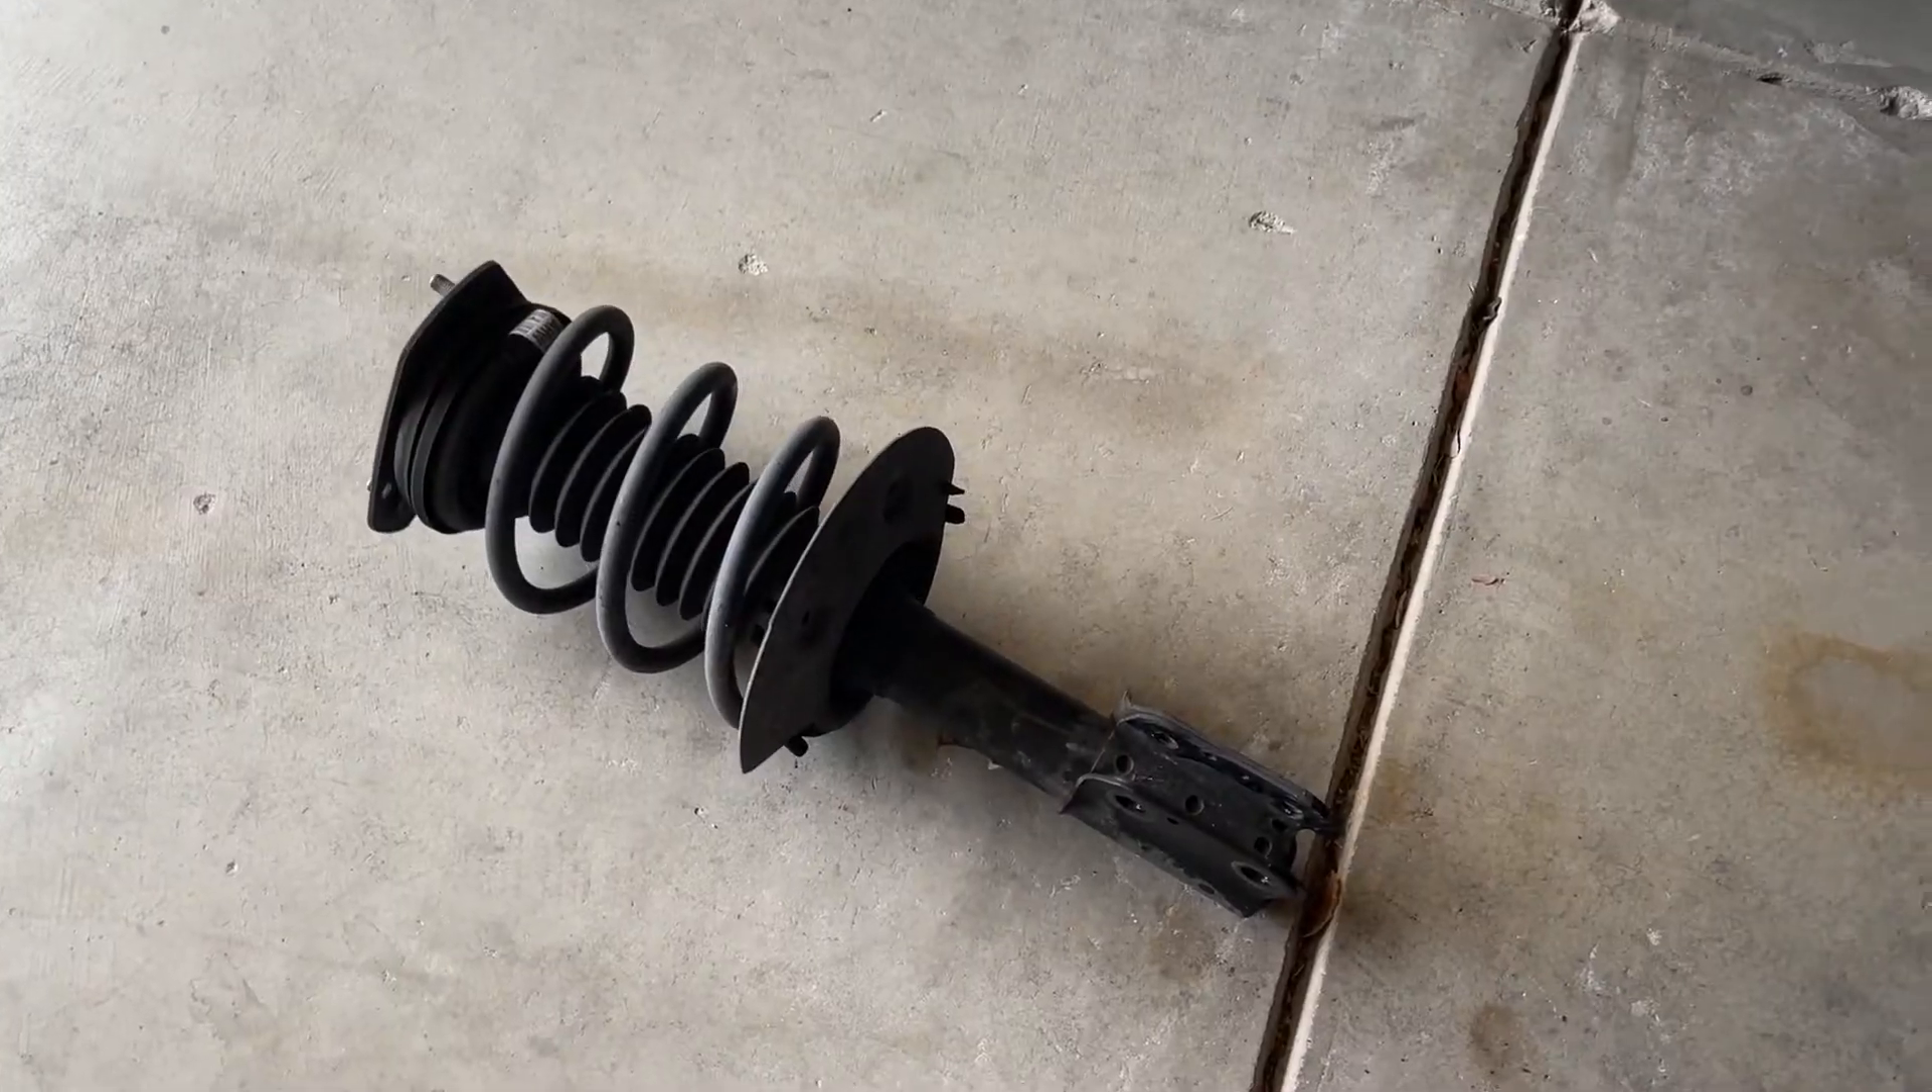So as you see I have the strut completely removed from the car.